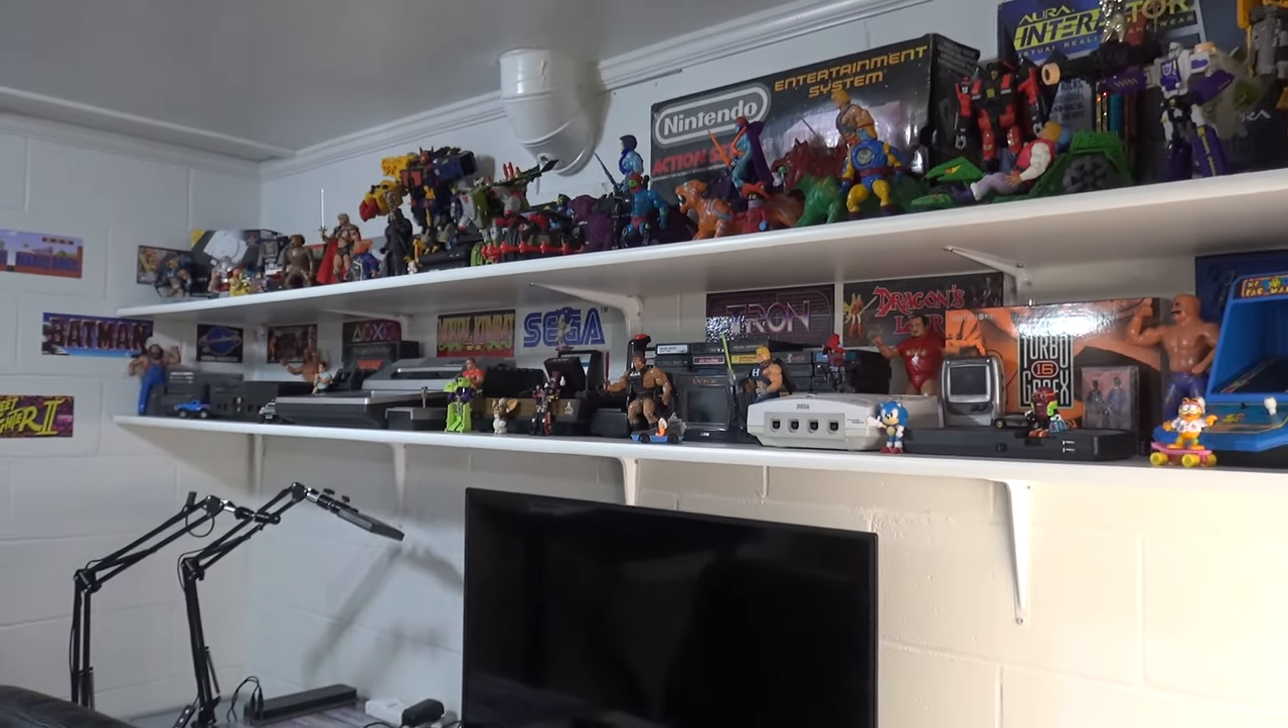So the installation of these shelves is now done.